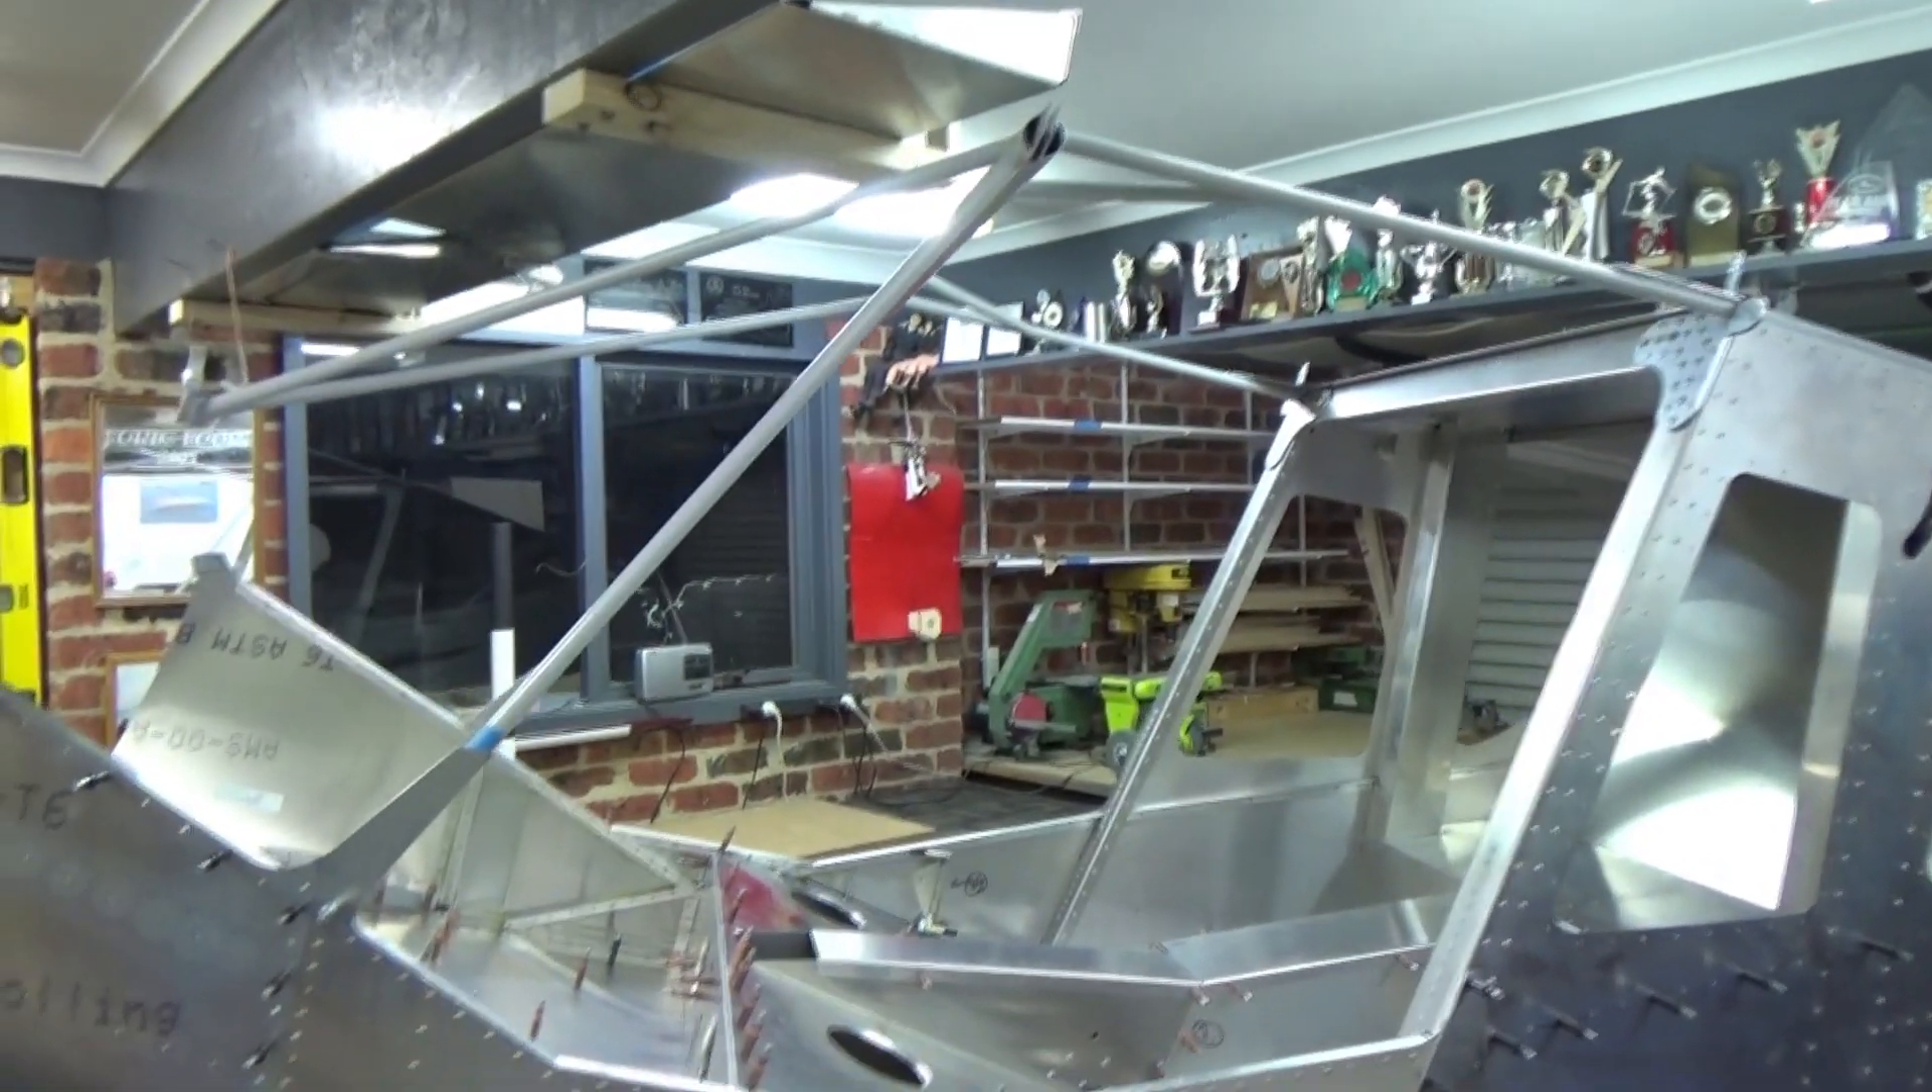I've just installed the cabin frame so it's starting to look like an aeroplane.